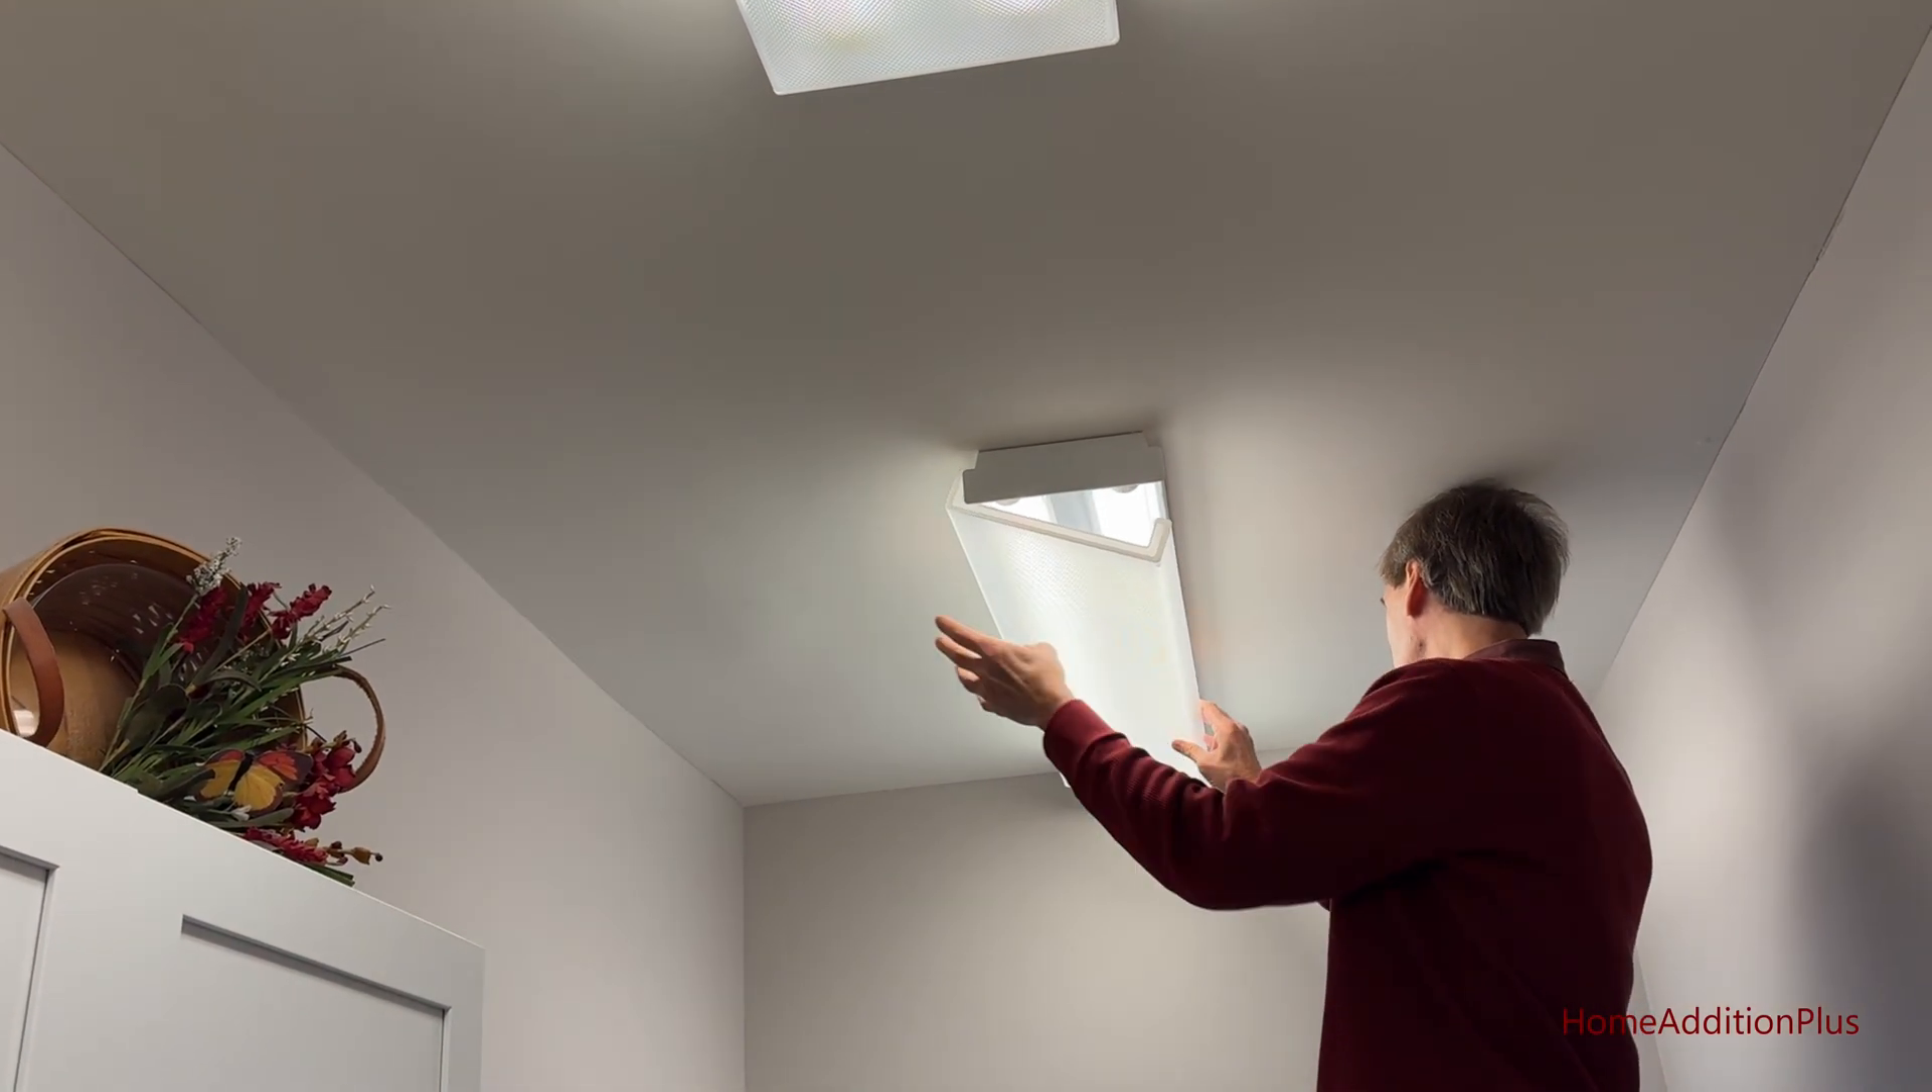All we have to do is just put the cover back on.